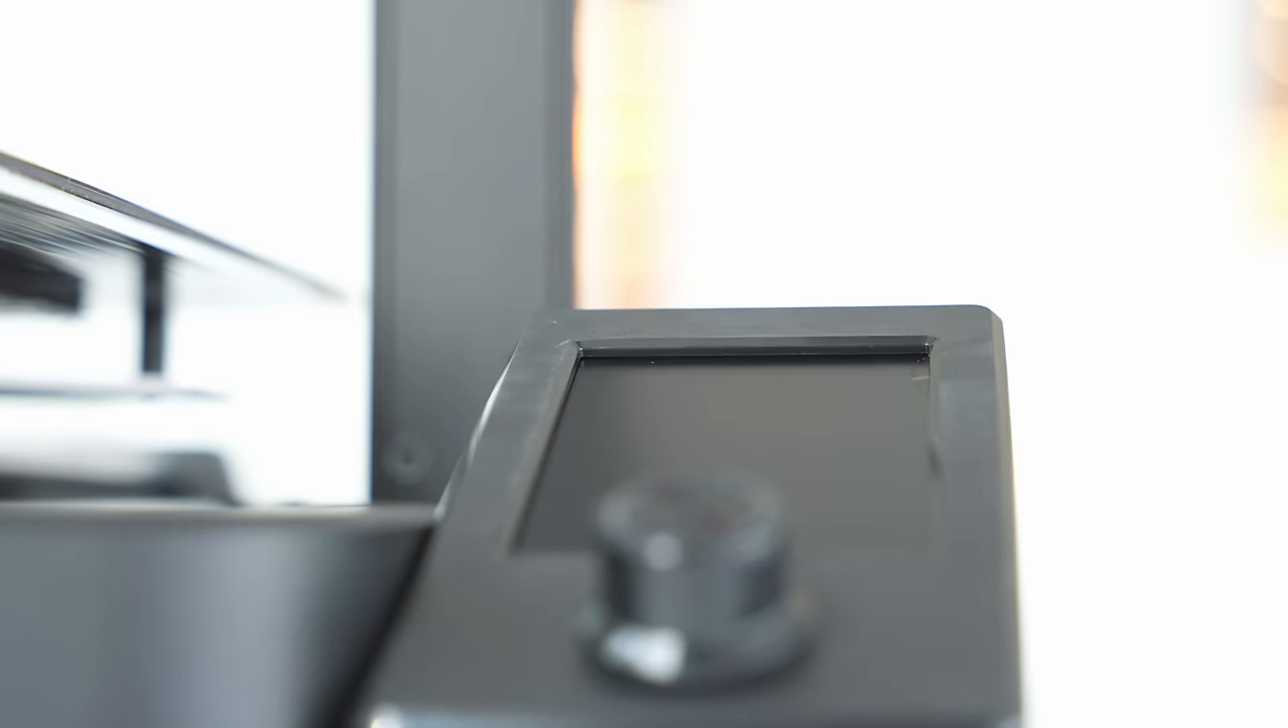Okay as you can see now the screen is attached and it is ready to go.